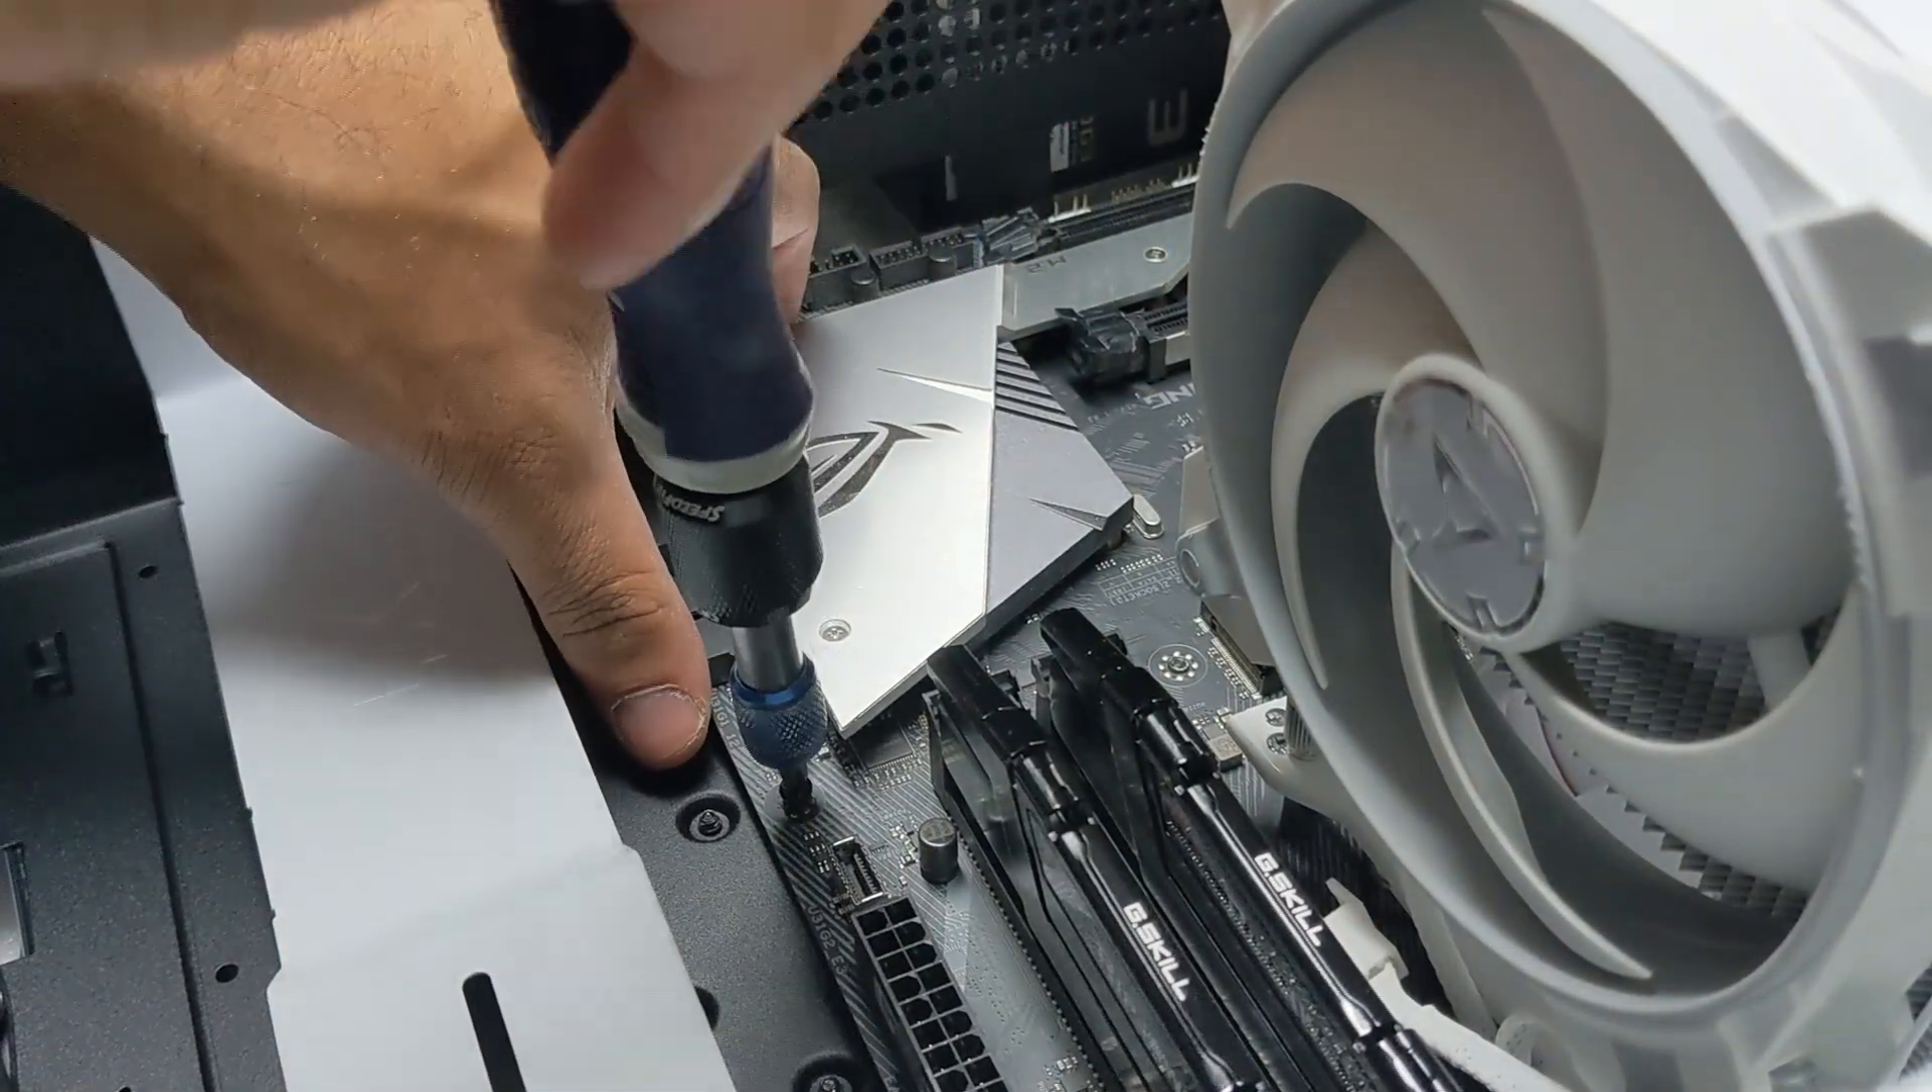Now with the motherboard sitting inside the case we just have to screw it down to make sure it's properly mounted inside.